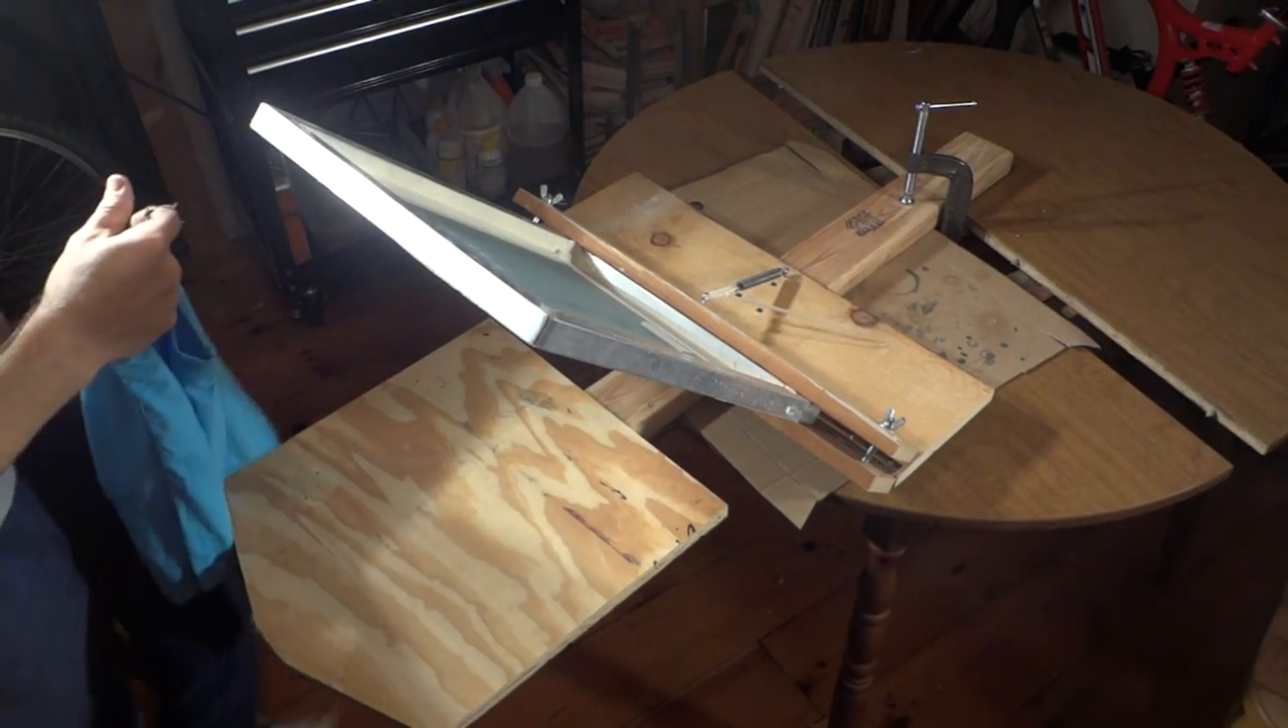Okay, here's the finished screen printing press. I have it mounted to a kitchen table just using a C clamp here.